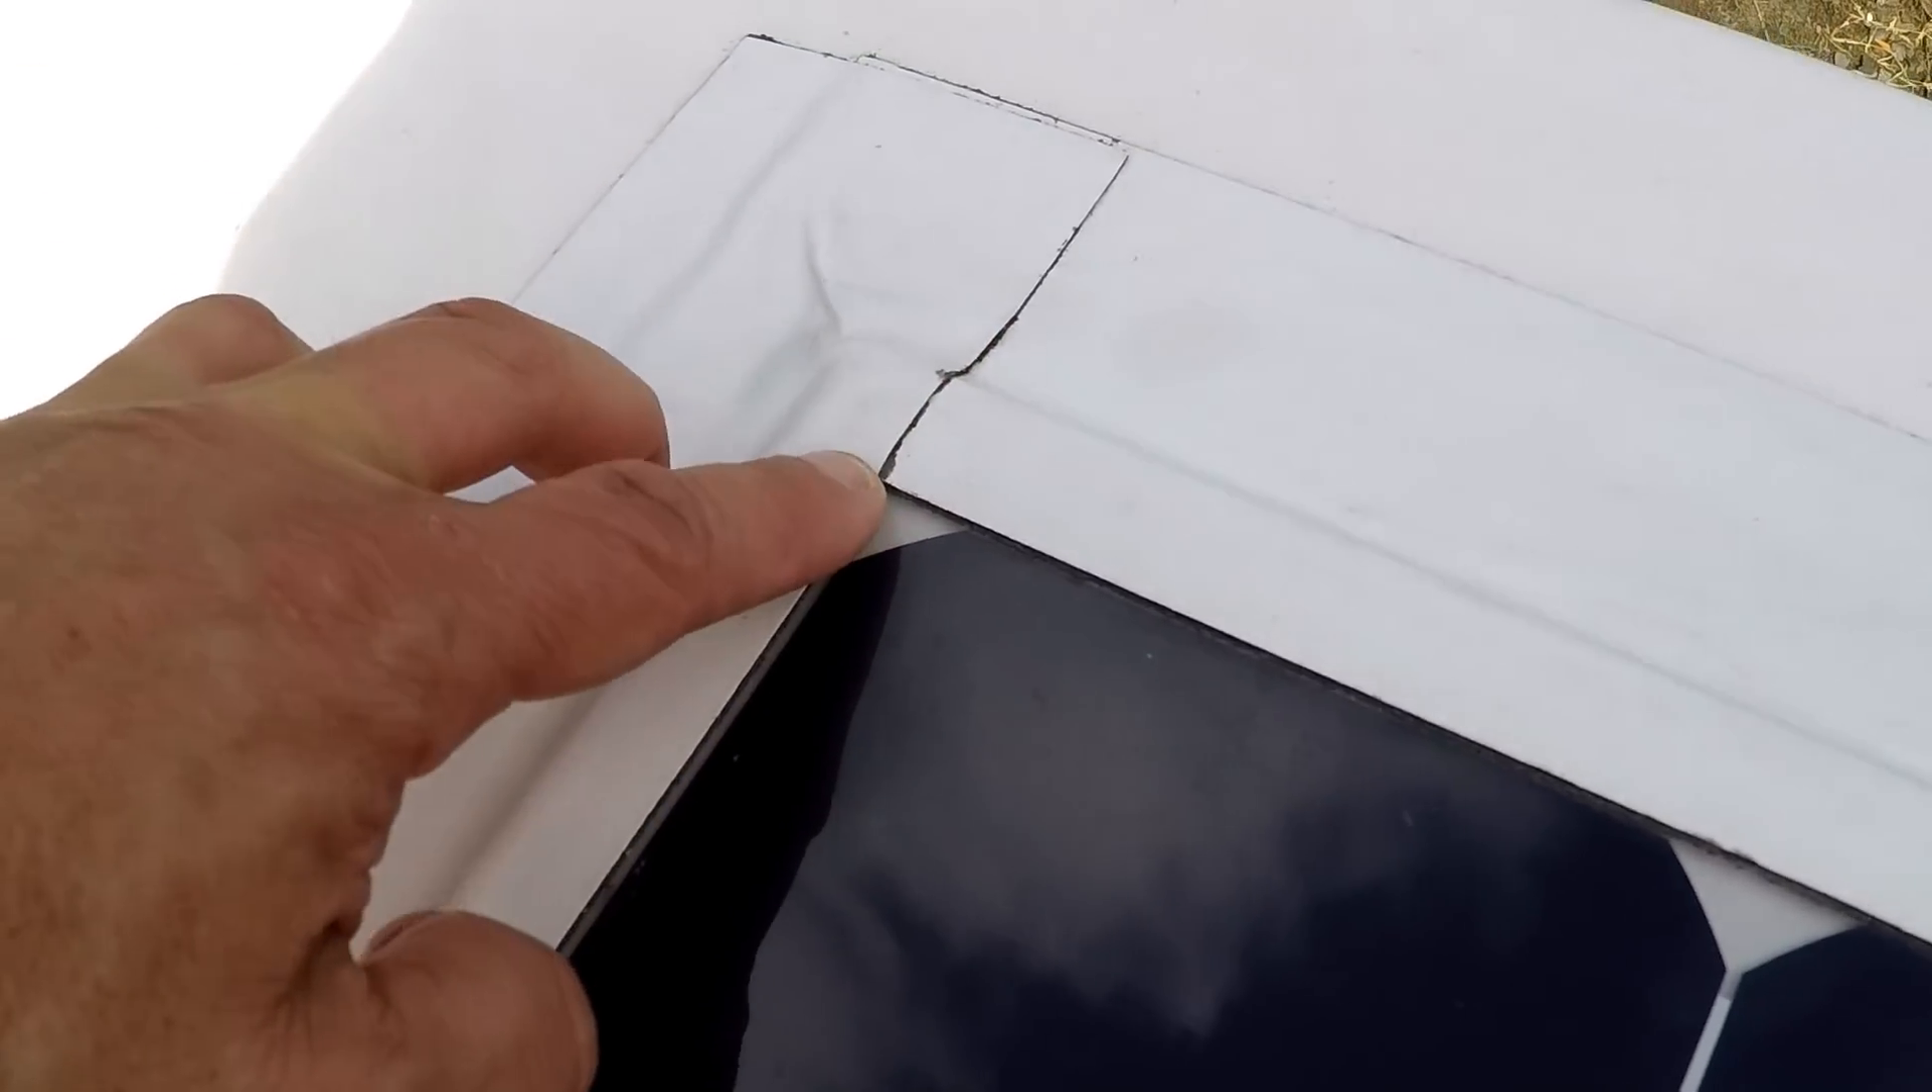What I found is that this seal right here is not a hundred percent waterproof so there's a you know overlap right here and there's a little gap that goes in here.